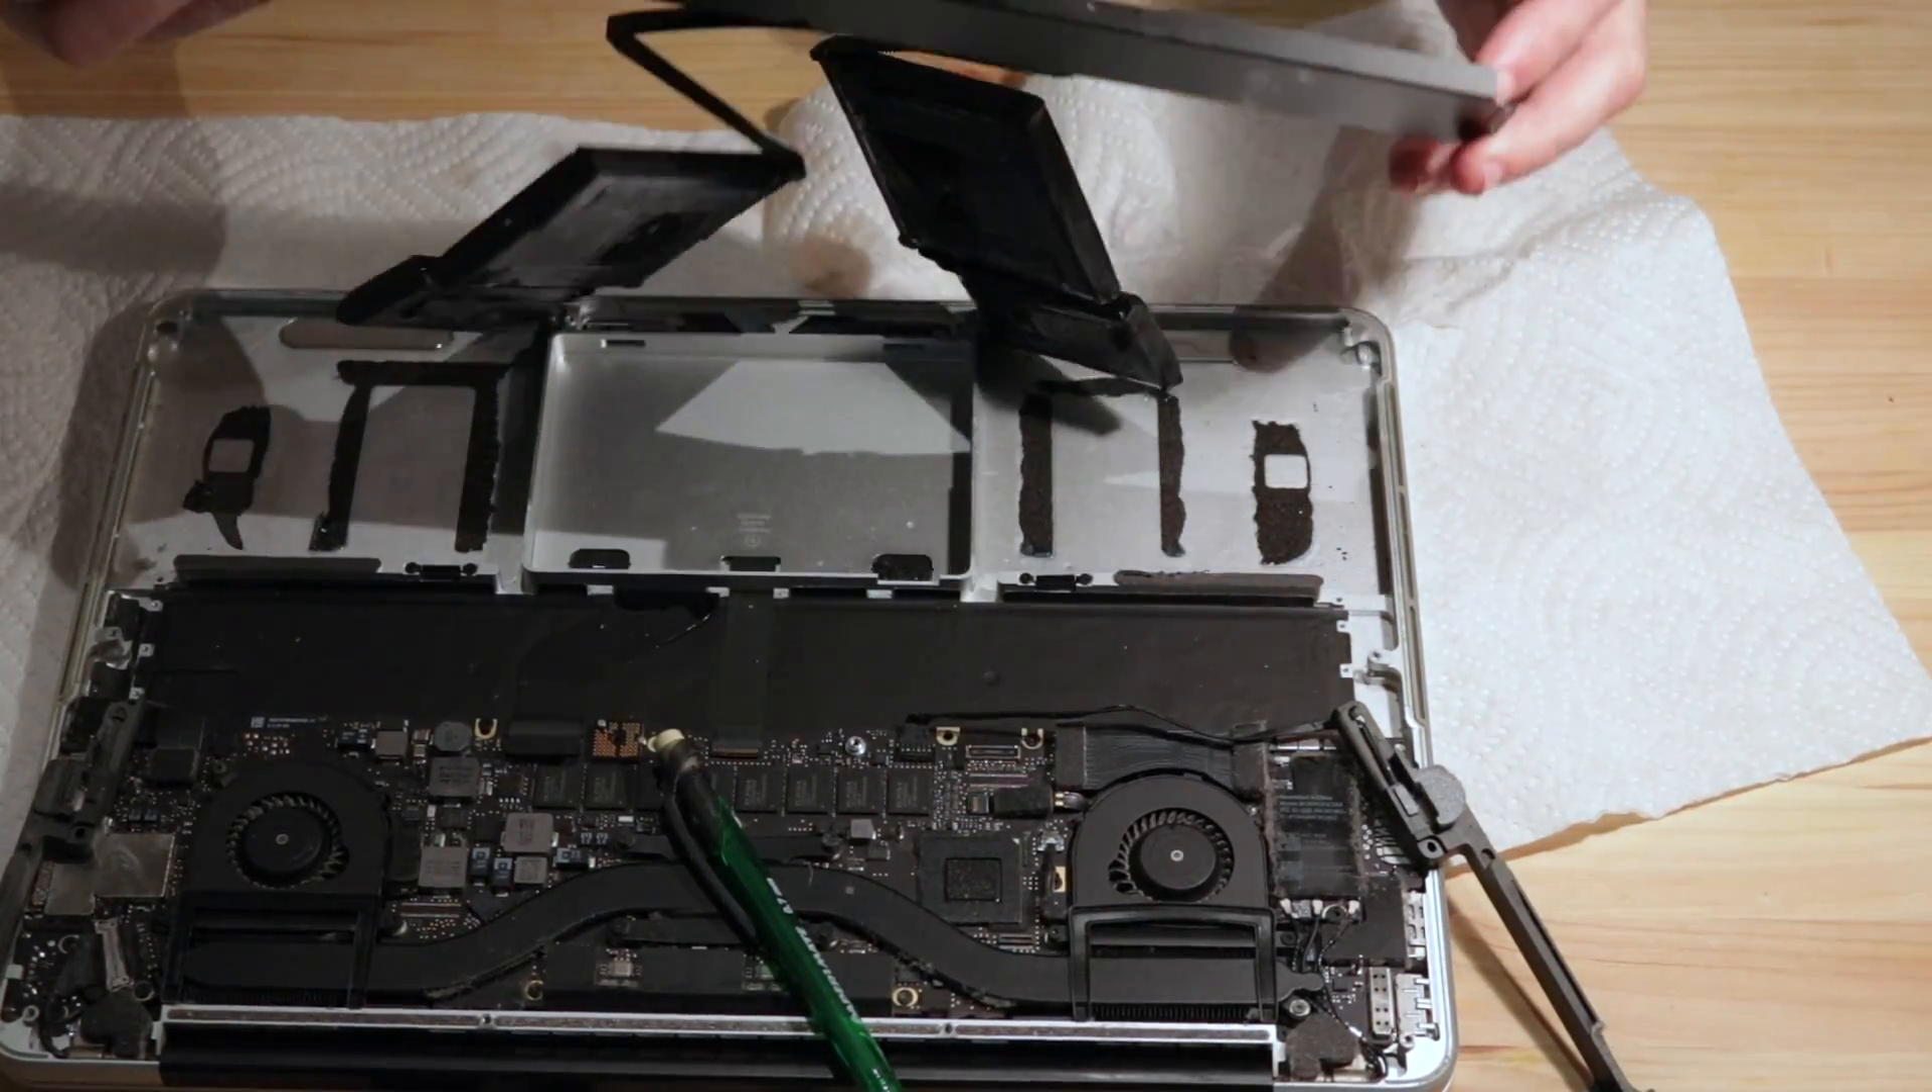But then bam, old battery has been removed.